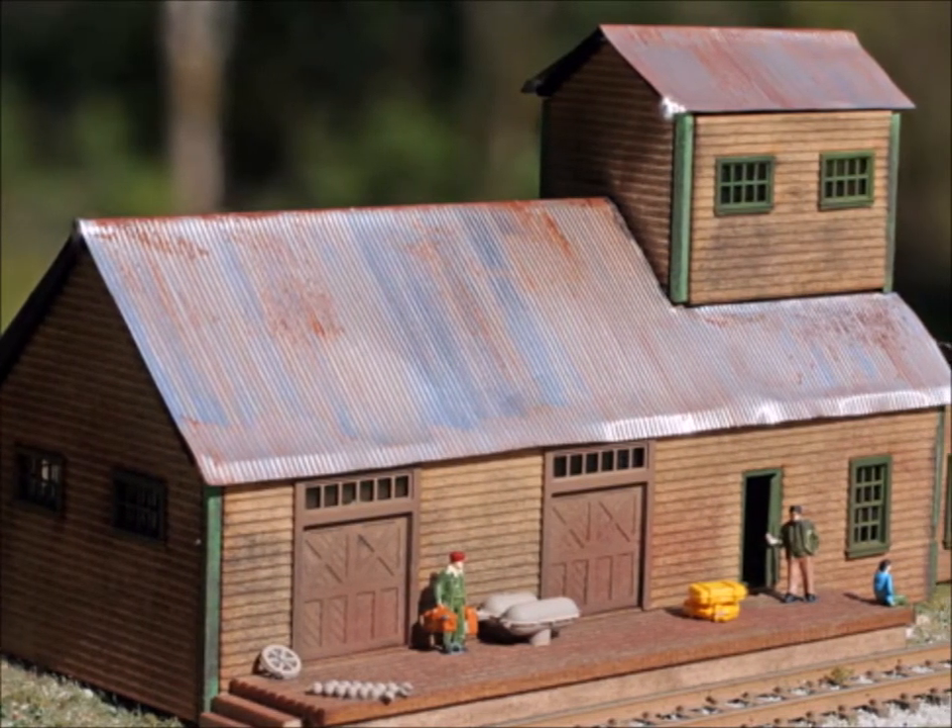I added a little weathering here and there I added a few figures and some stuff for the loading dock and the track and stuff.